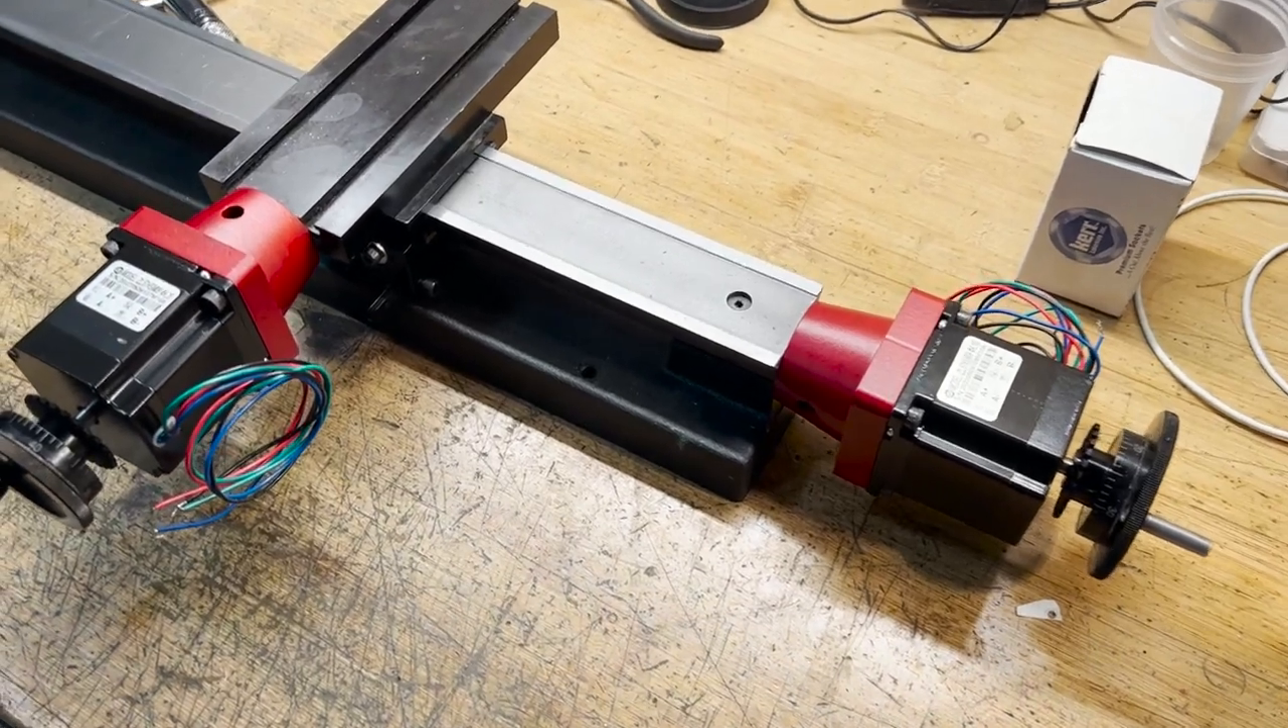Get everything tight. And there you can see I've got these motors mounted up.